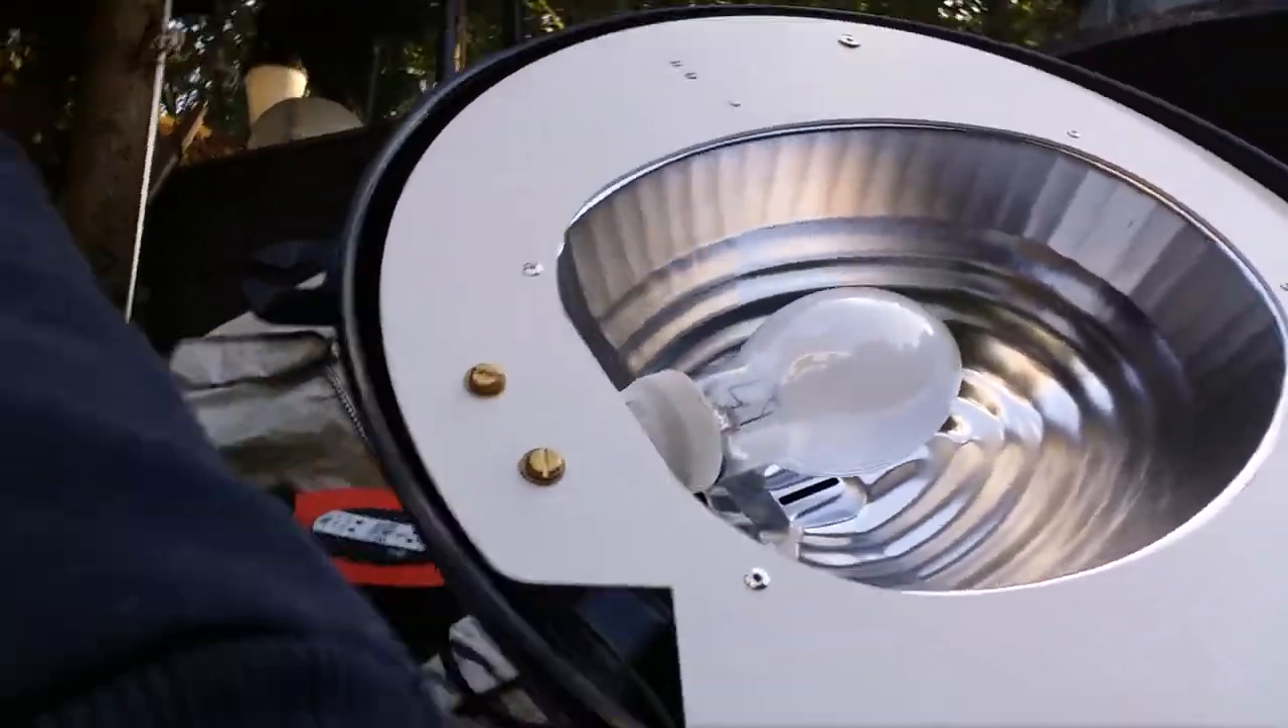We now have a sodium lamp in situ.